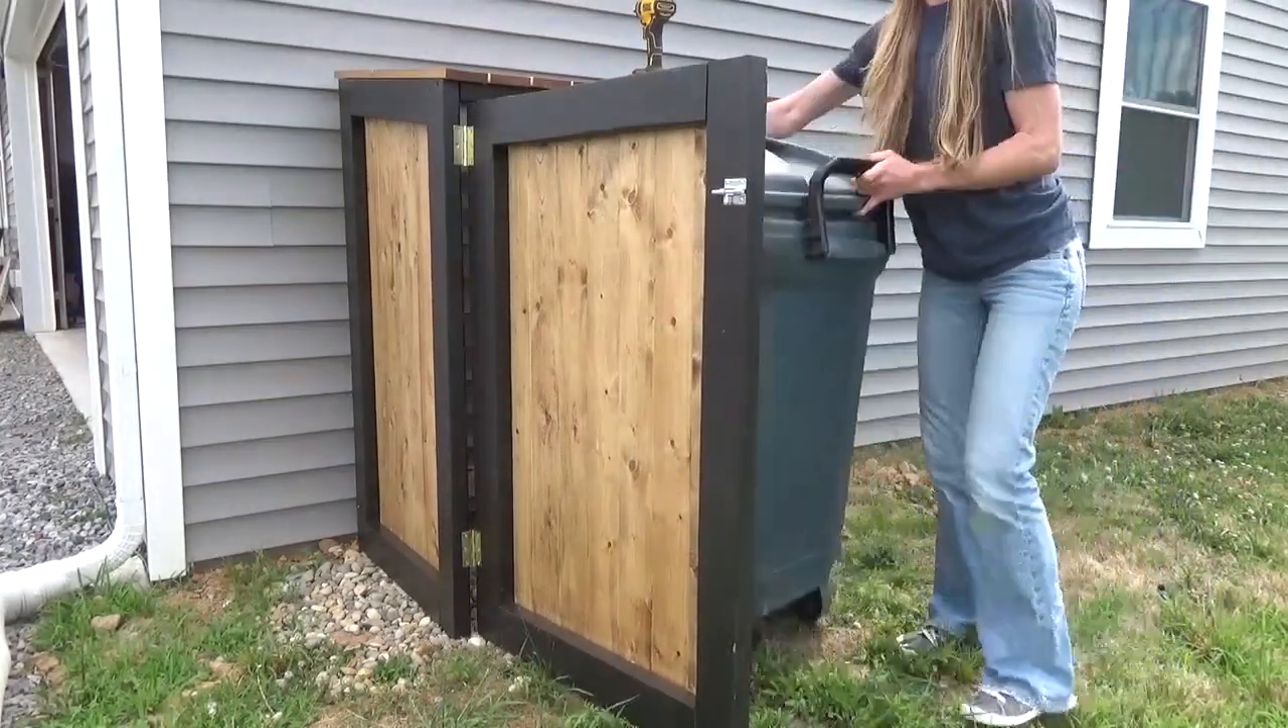To finish this project up, I attached the hinges on the door and added a little latch to keep the door shut.